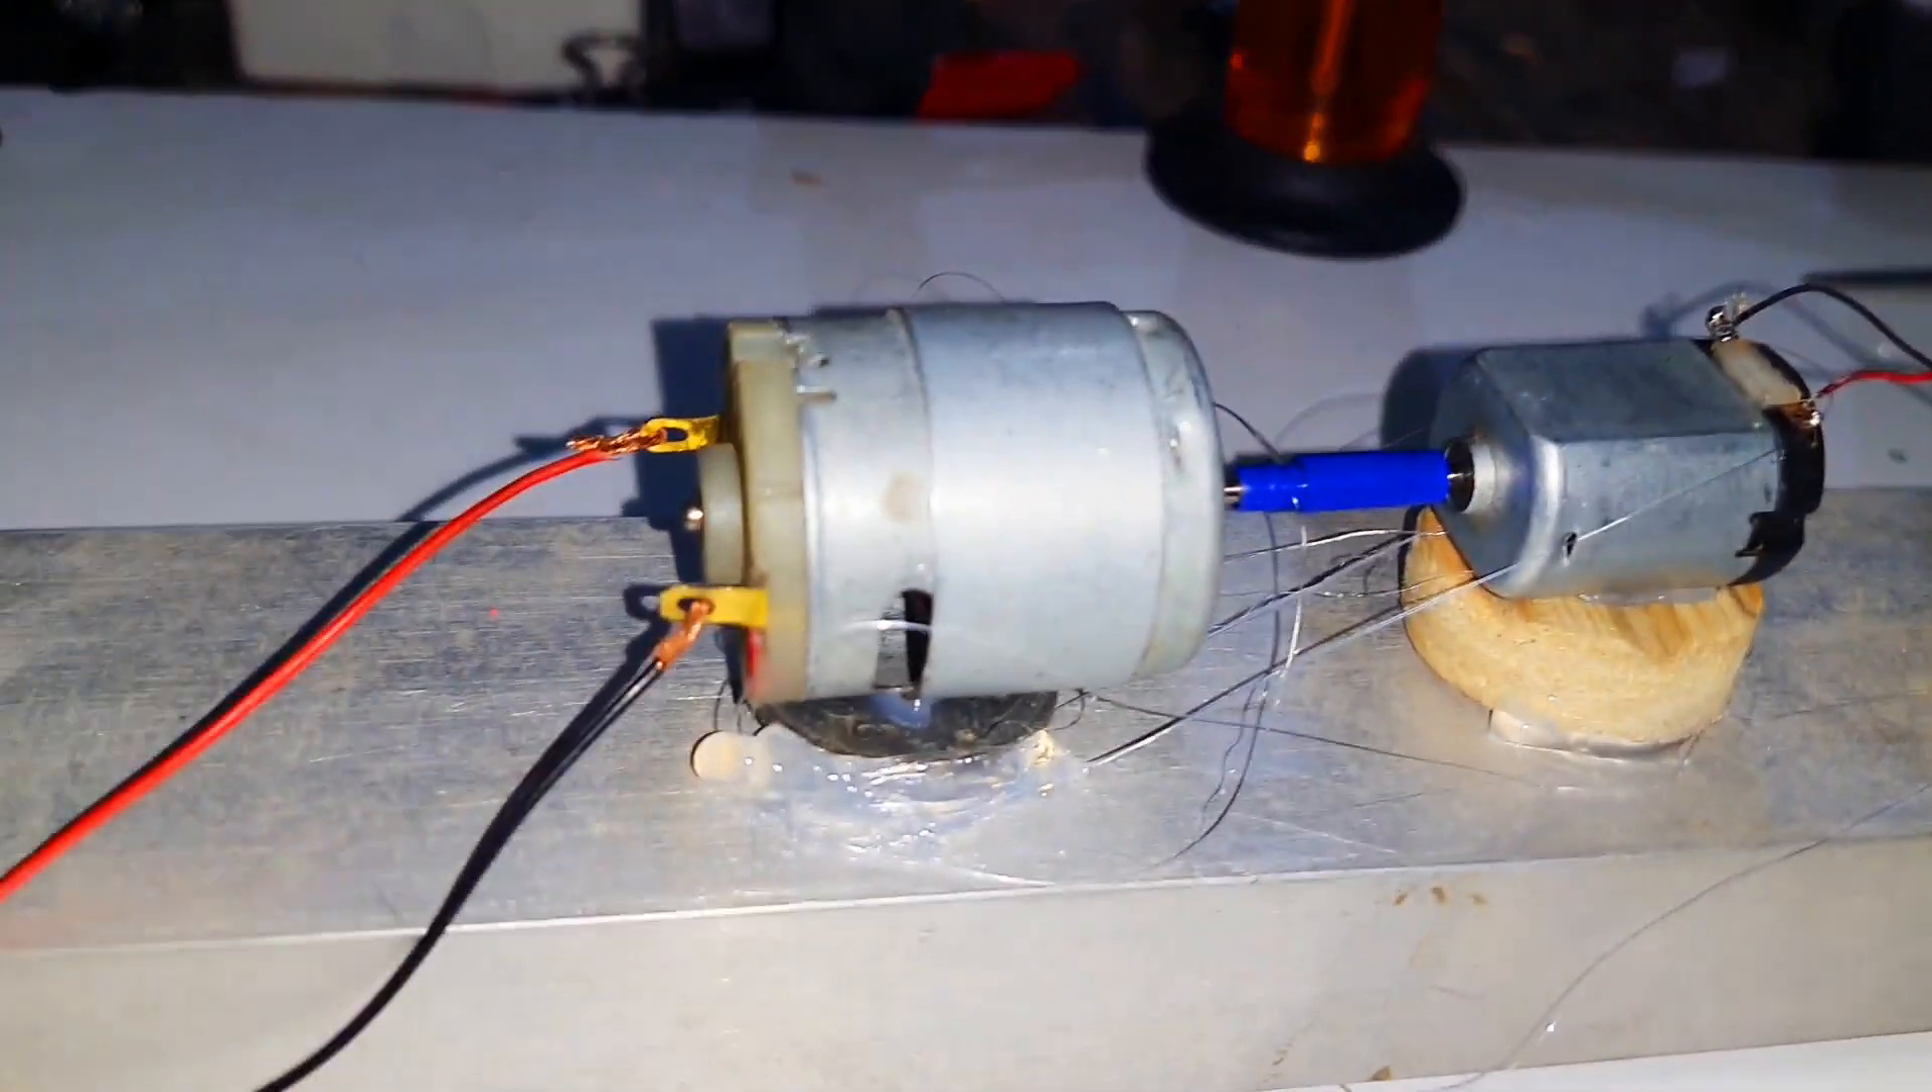मैंने बड़े वाले DC Motor को कनेक्ट करके रखा है।